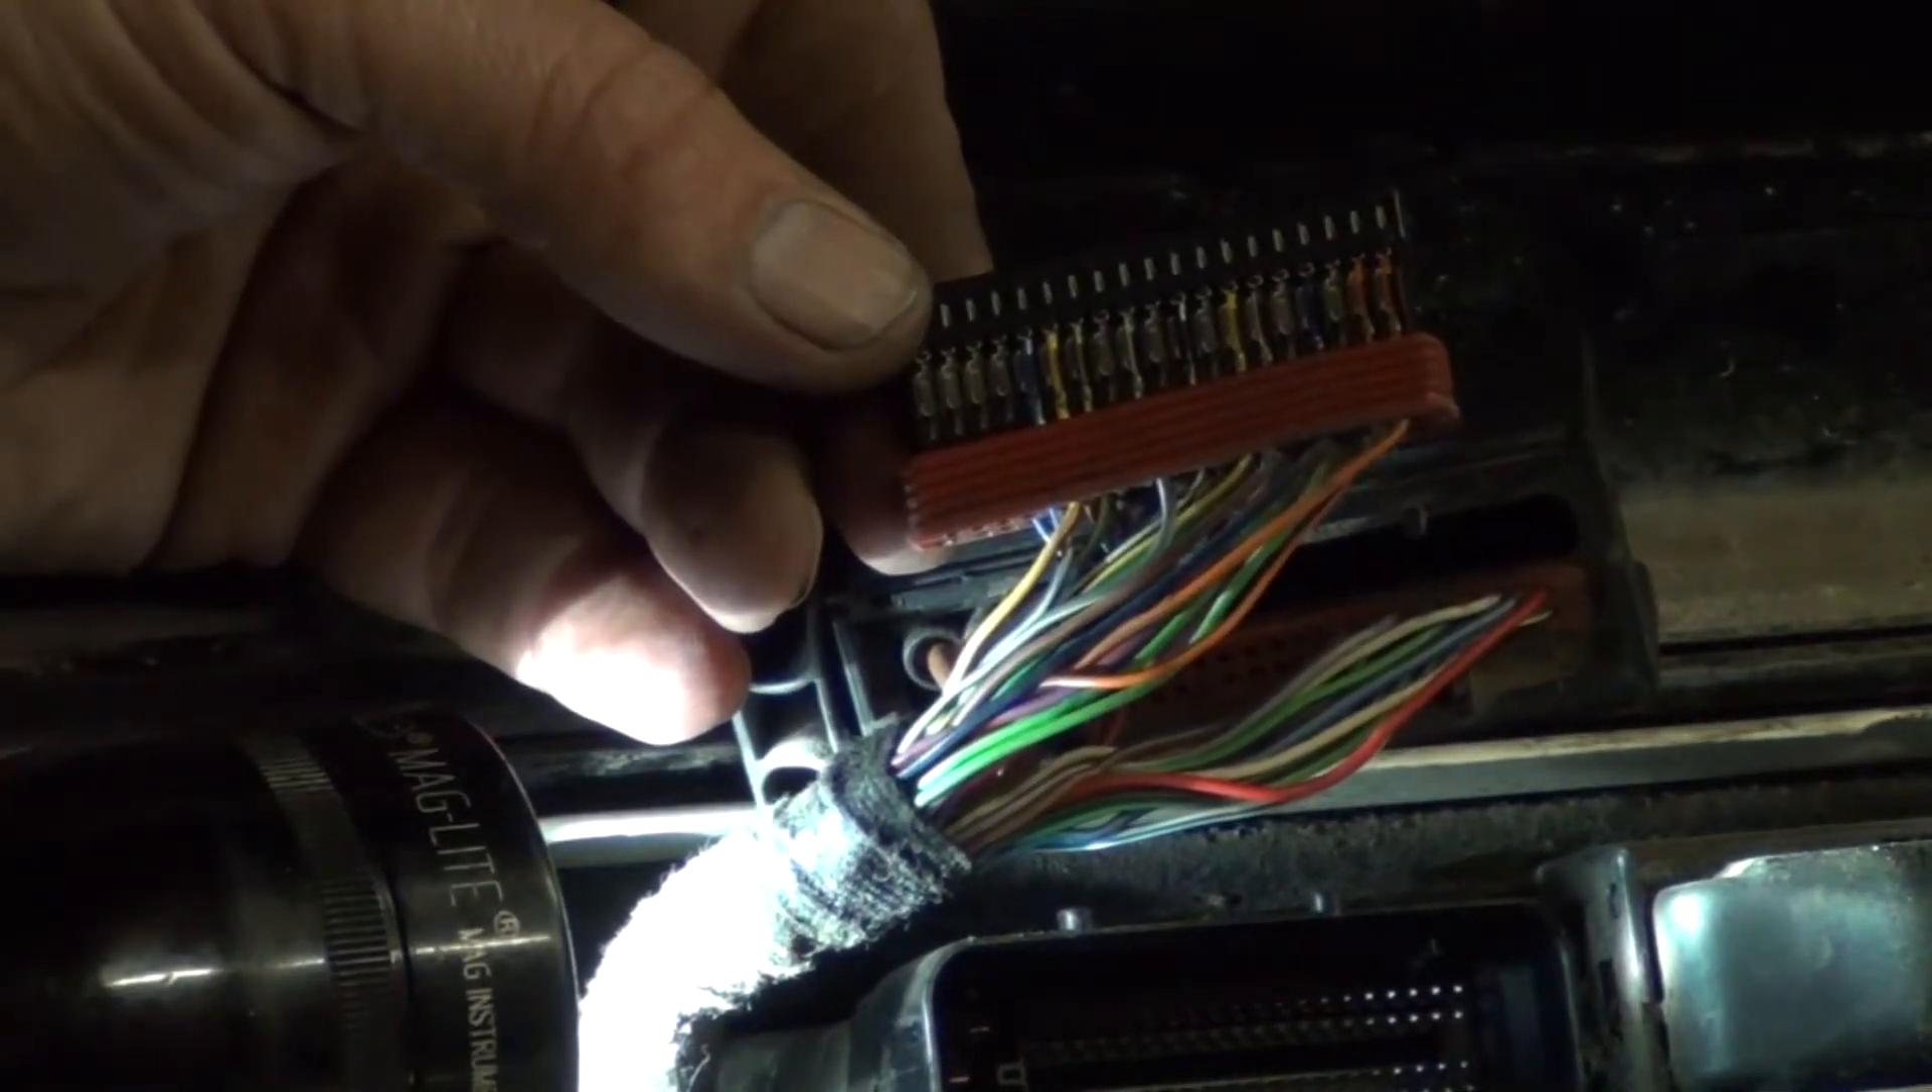Okay, now we have the top block of wires removed.